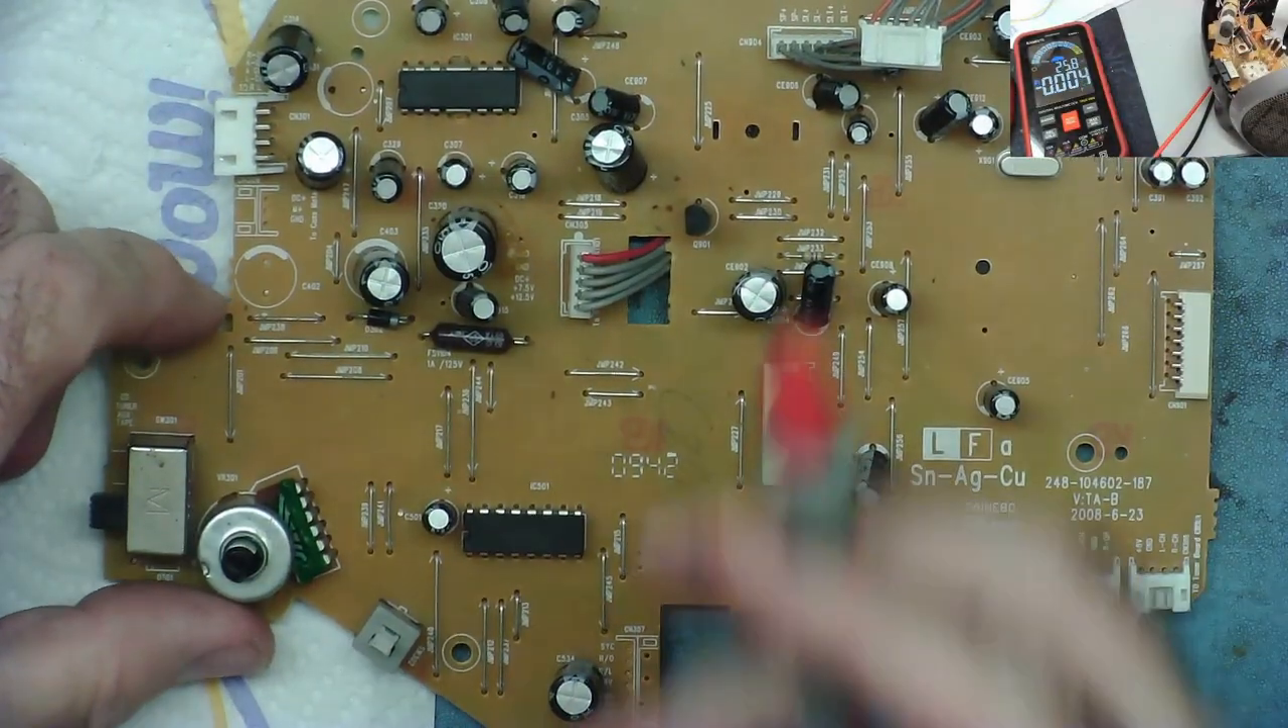I have the pcb out of the unit.